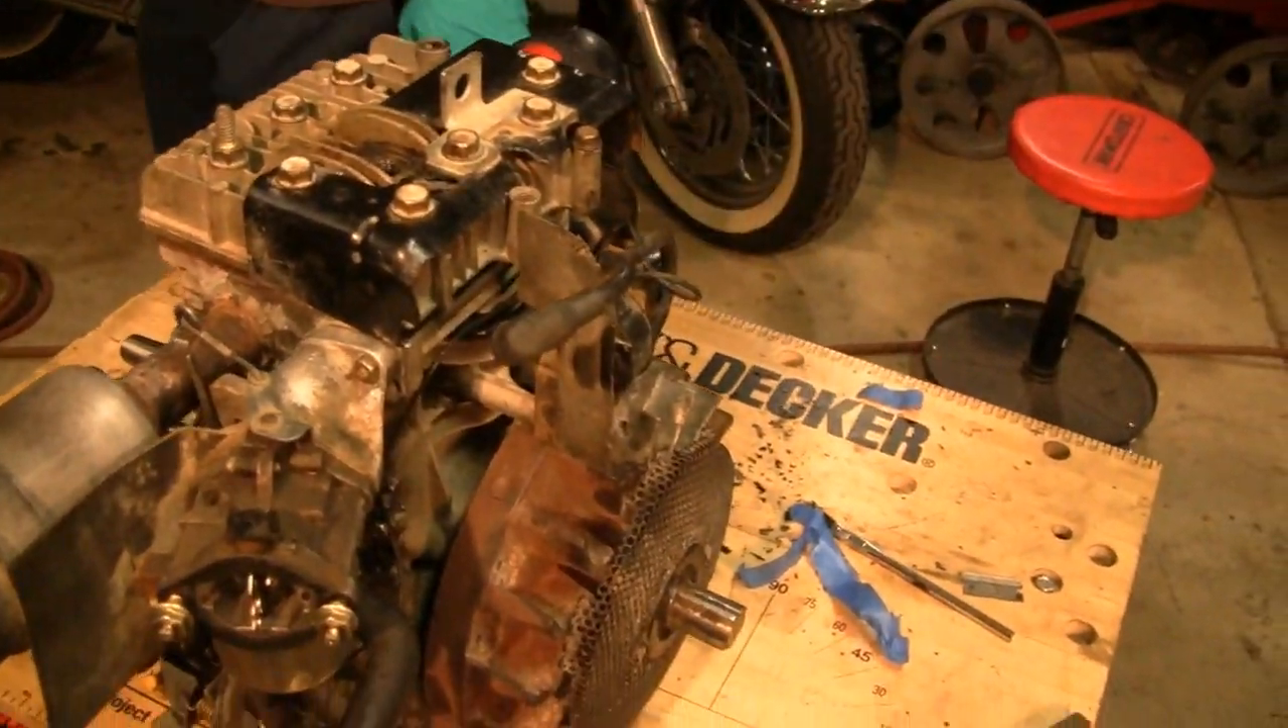So you got the head on while you were blabbering.